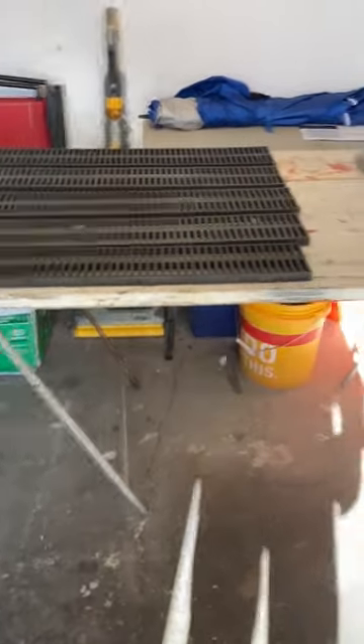I've got the trench drain covers removed and in my garage.